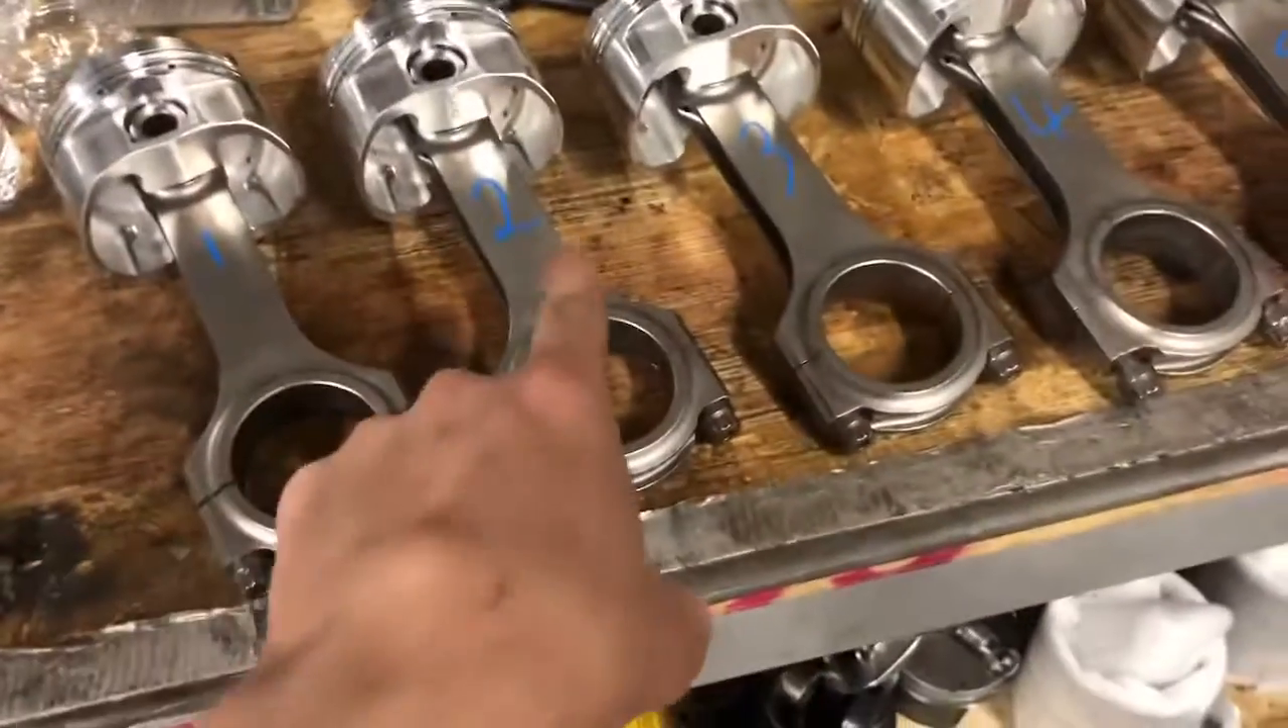We get the pistons all assembled and they're all numbered you know one two three four five six.